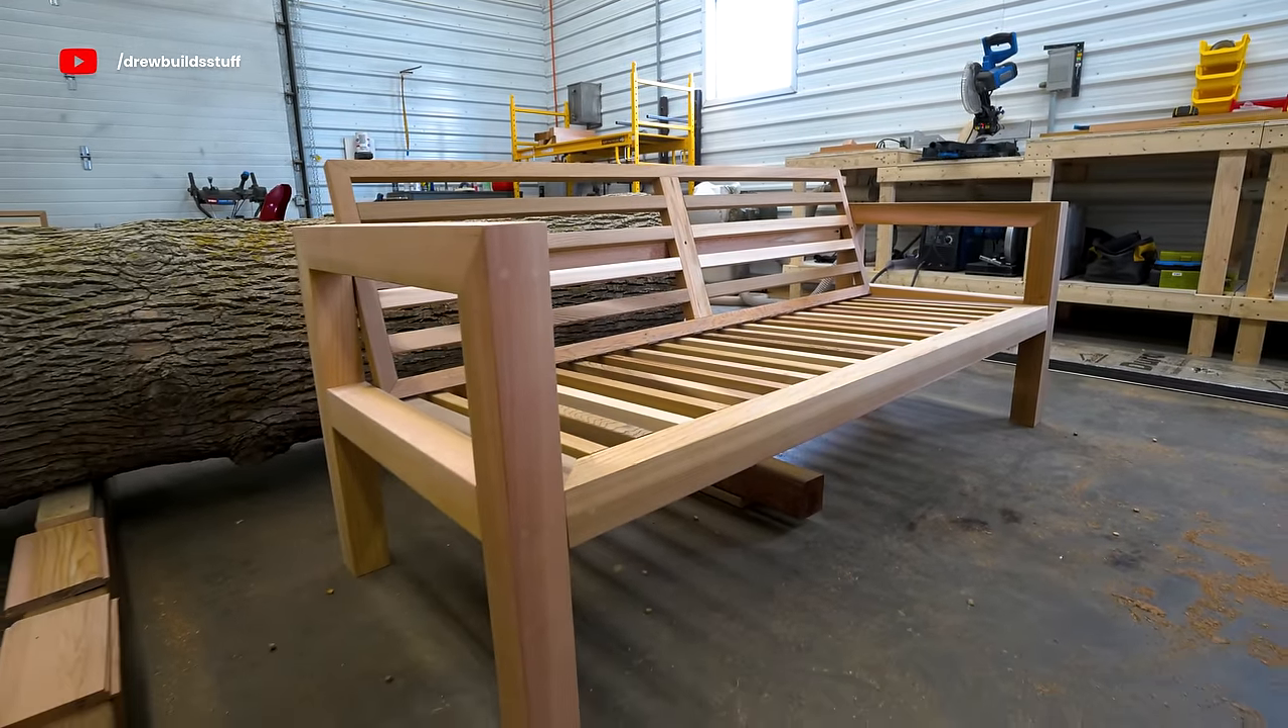After screwing in the backrest that's a structurally completed bench.